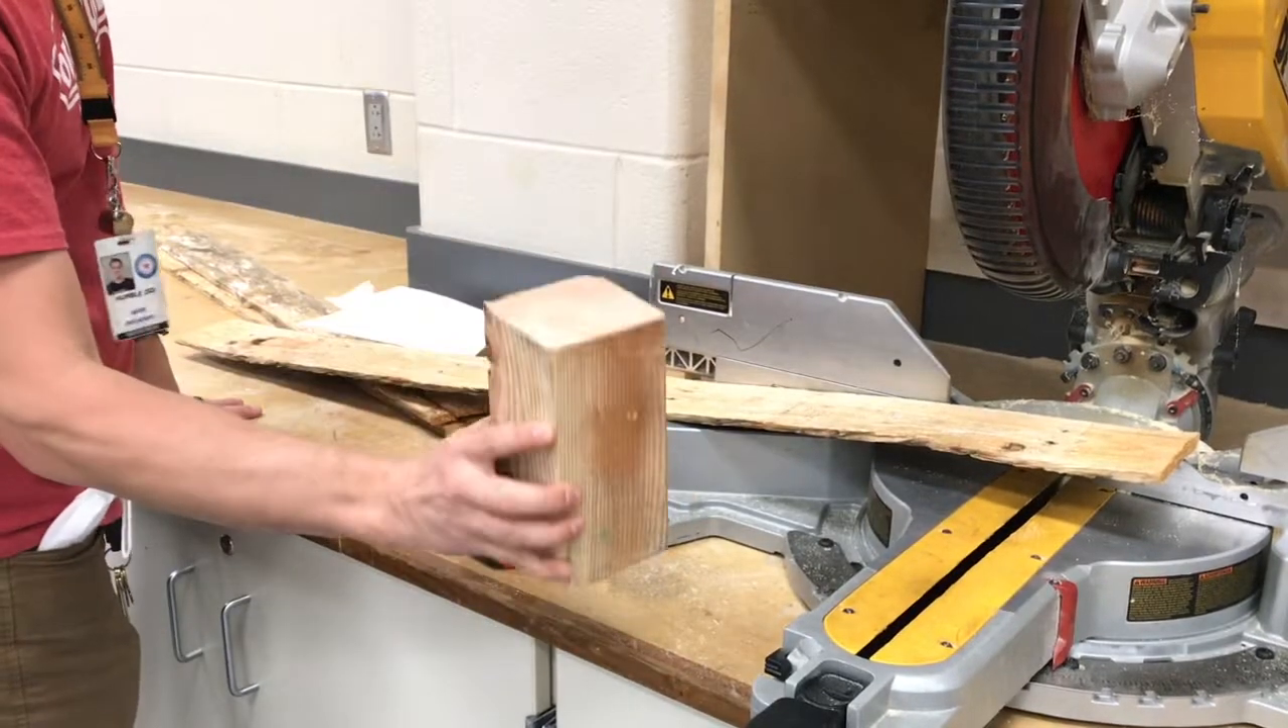So right now my work piece is not flat against the table.